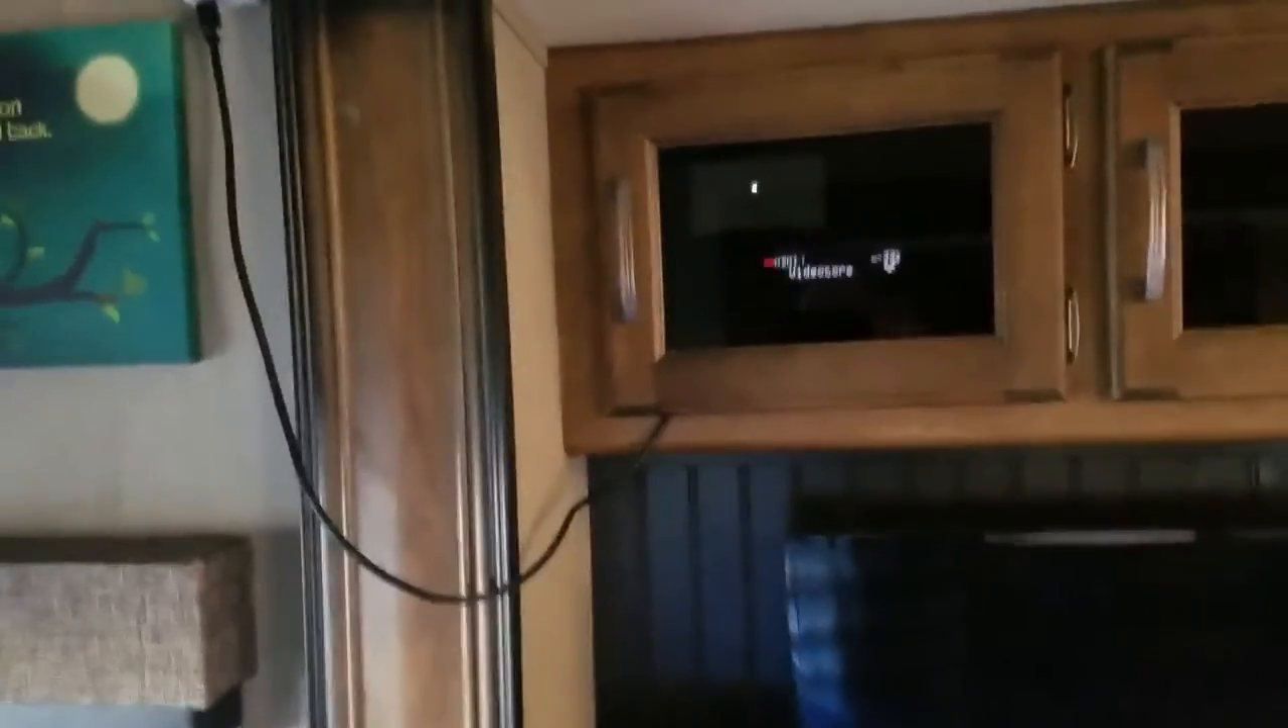And for now the cables are just strung there.